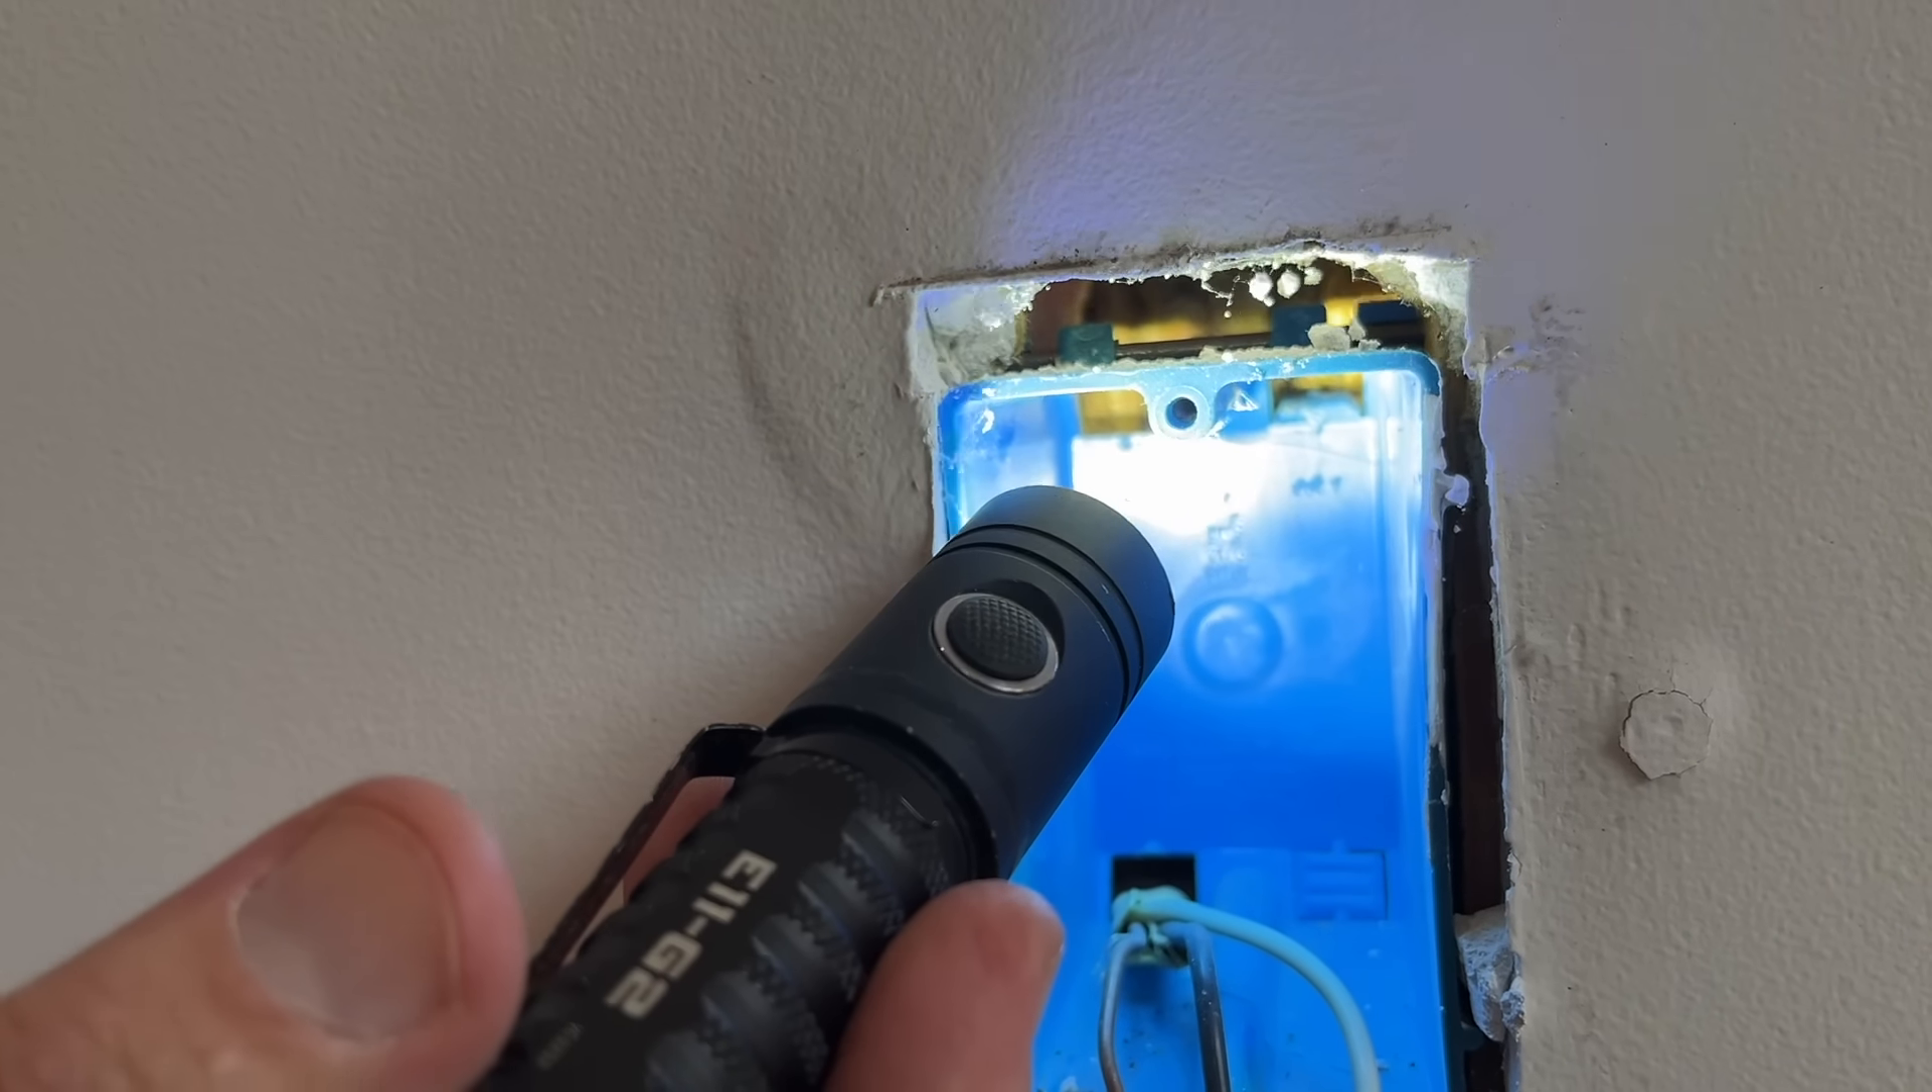Now, there's a sizable gap around the box where they cut the drywall pretty far back at first installation, and Chris uses that gap to shine his light into the wall cavity above the box.